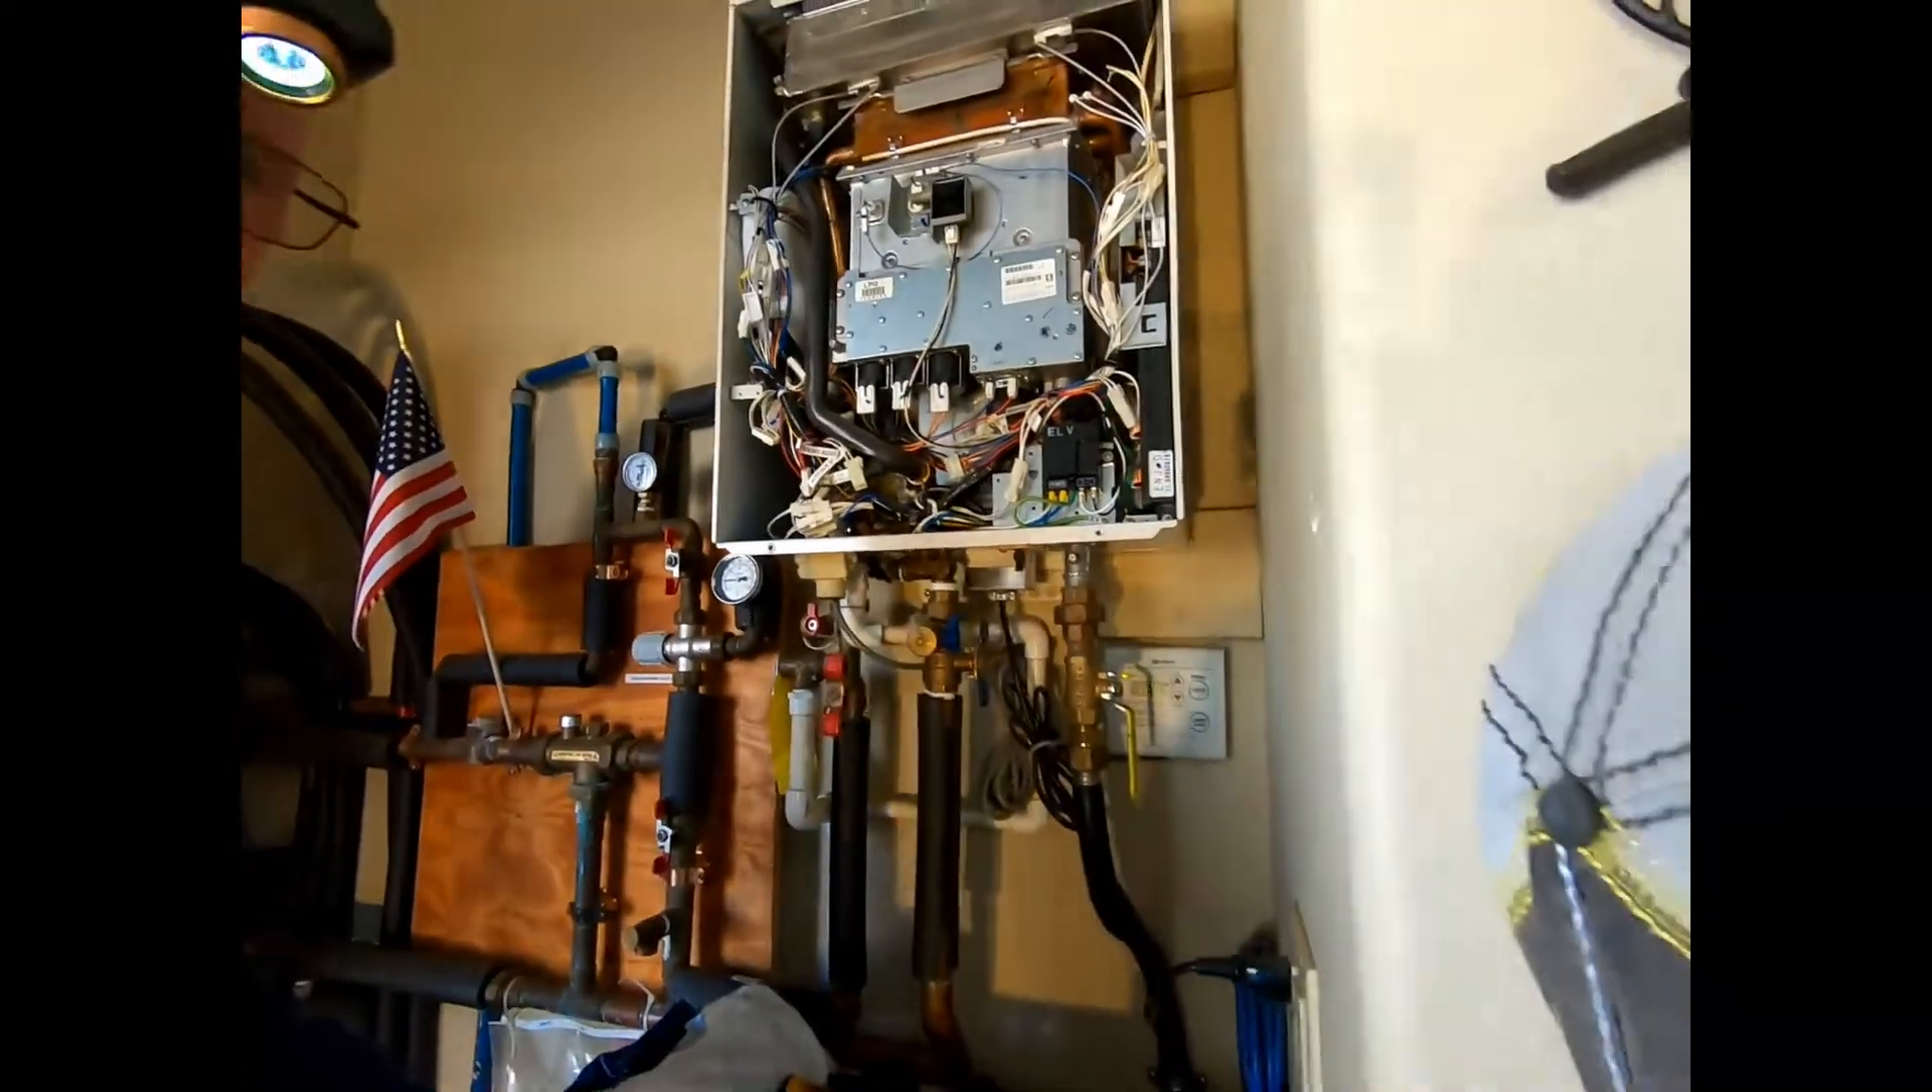The last thing we have to do now is close up the unit.